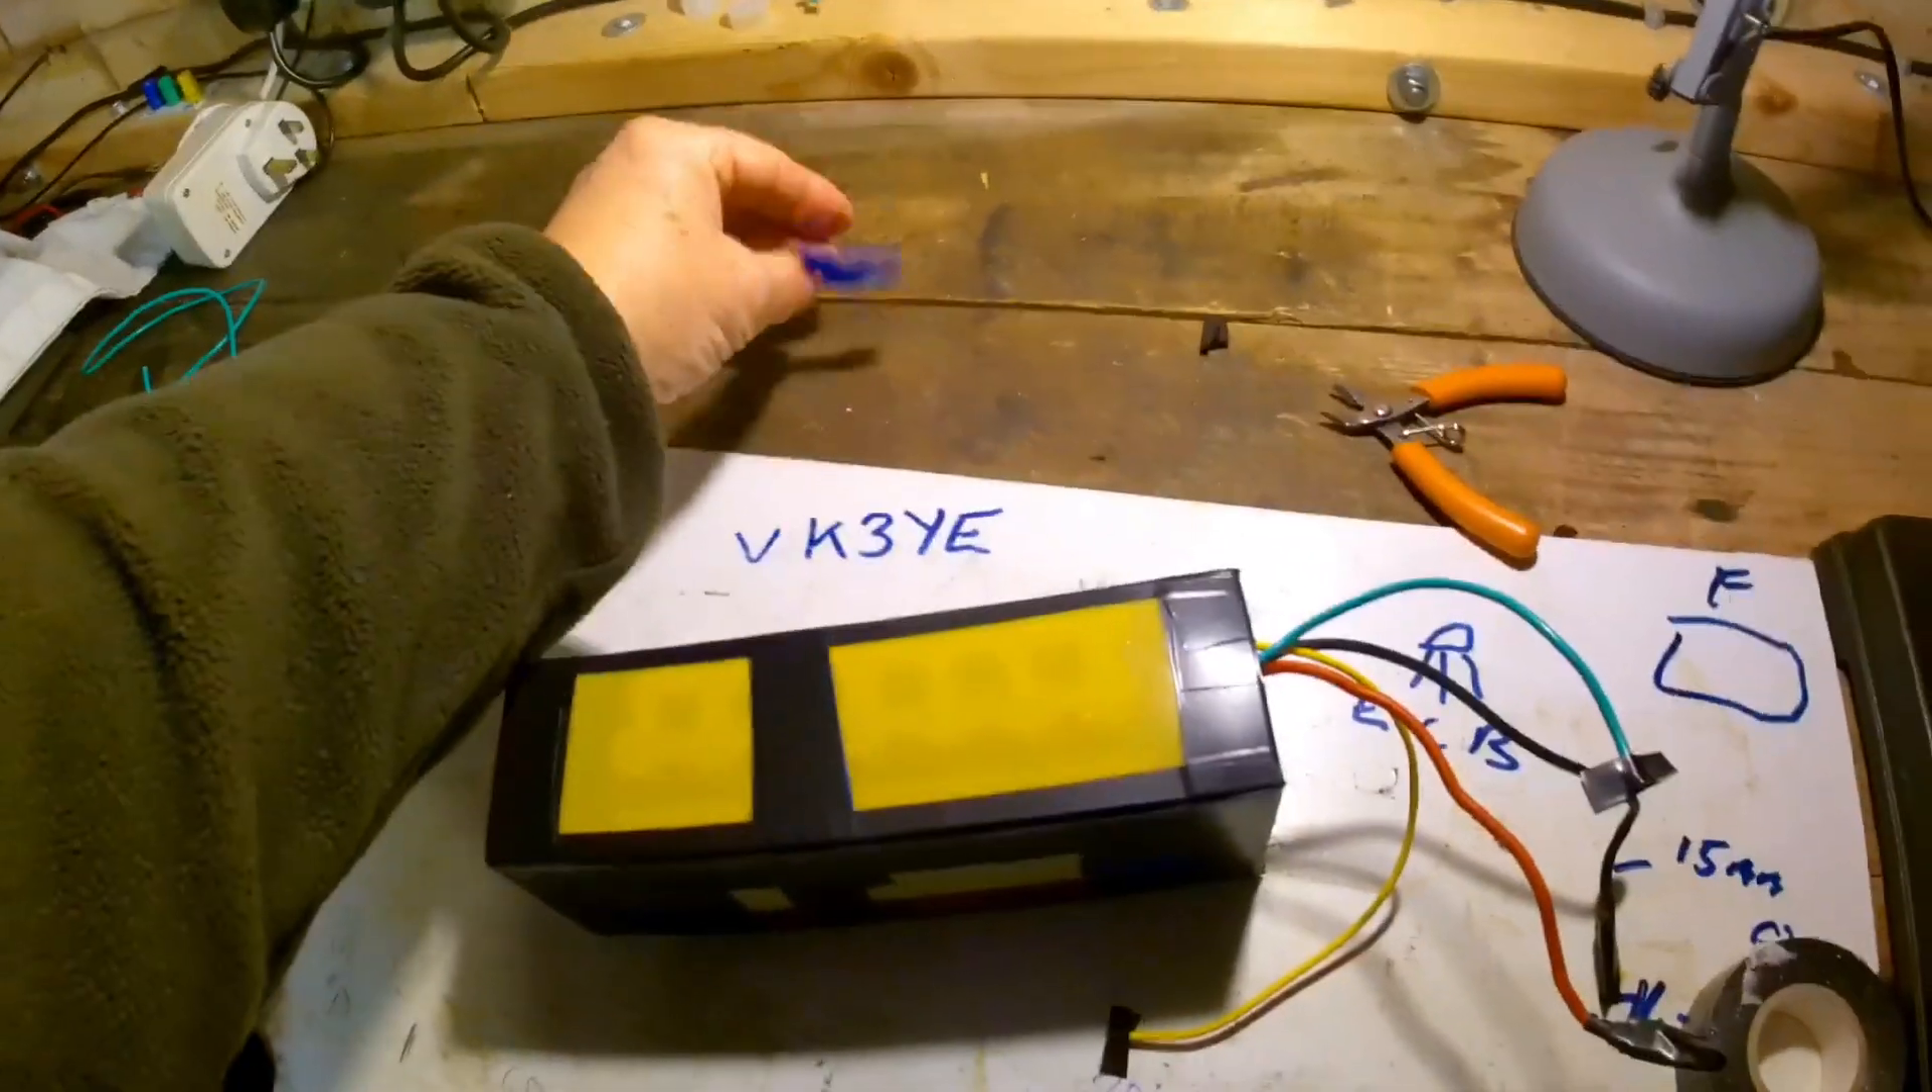So here we've got the battery box taped up I've put several layers of this ordinary insulation tape around it.